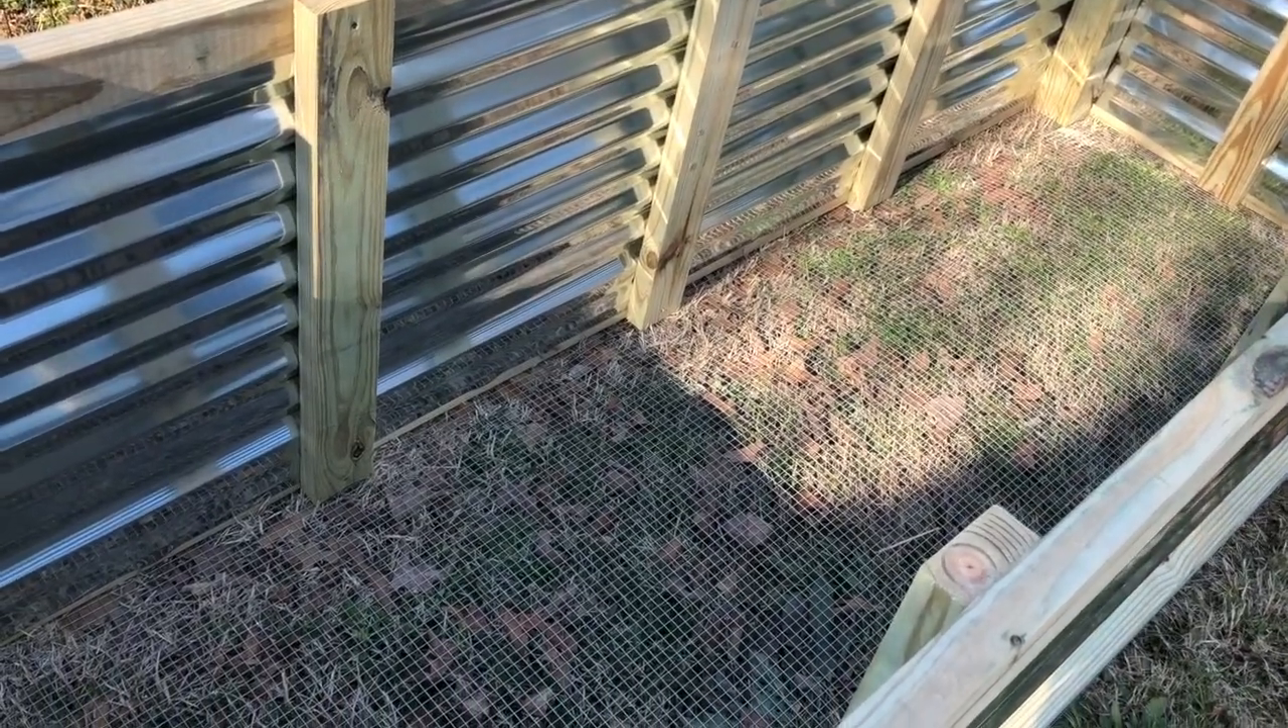And you guys can see we did put some hardware cloth on the bottom.